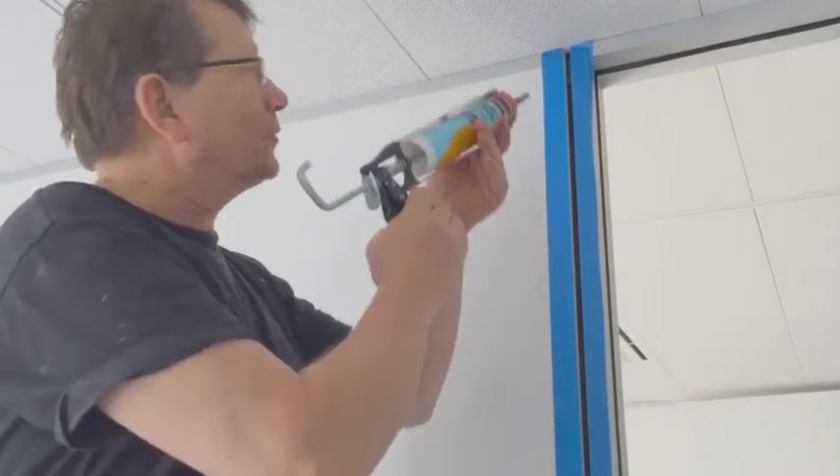And there's a thin gap between the timber and the frame and the wall.